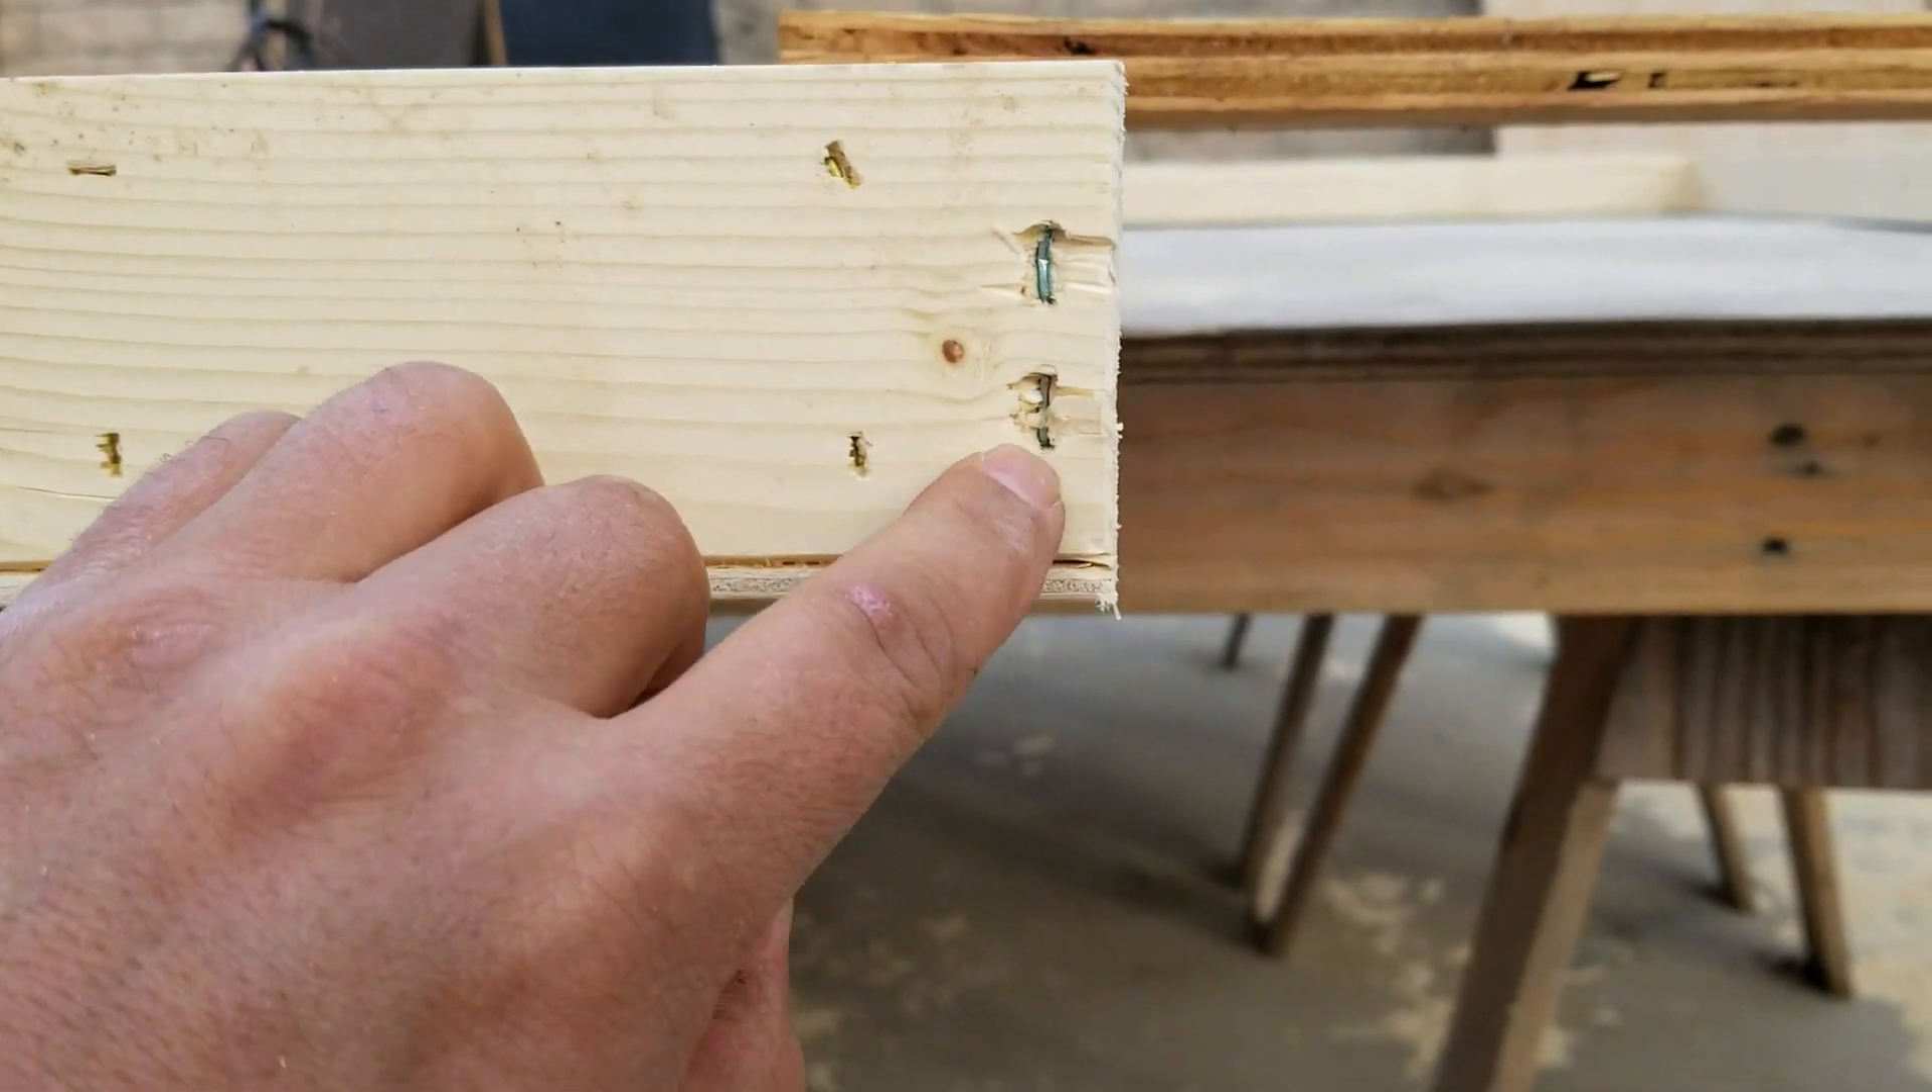So i have my framing staples right here so what i did is i just pounded these down with a countersink so that when i go through and route out that eighth inch my router bit doesn't hit those staples.